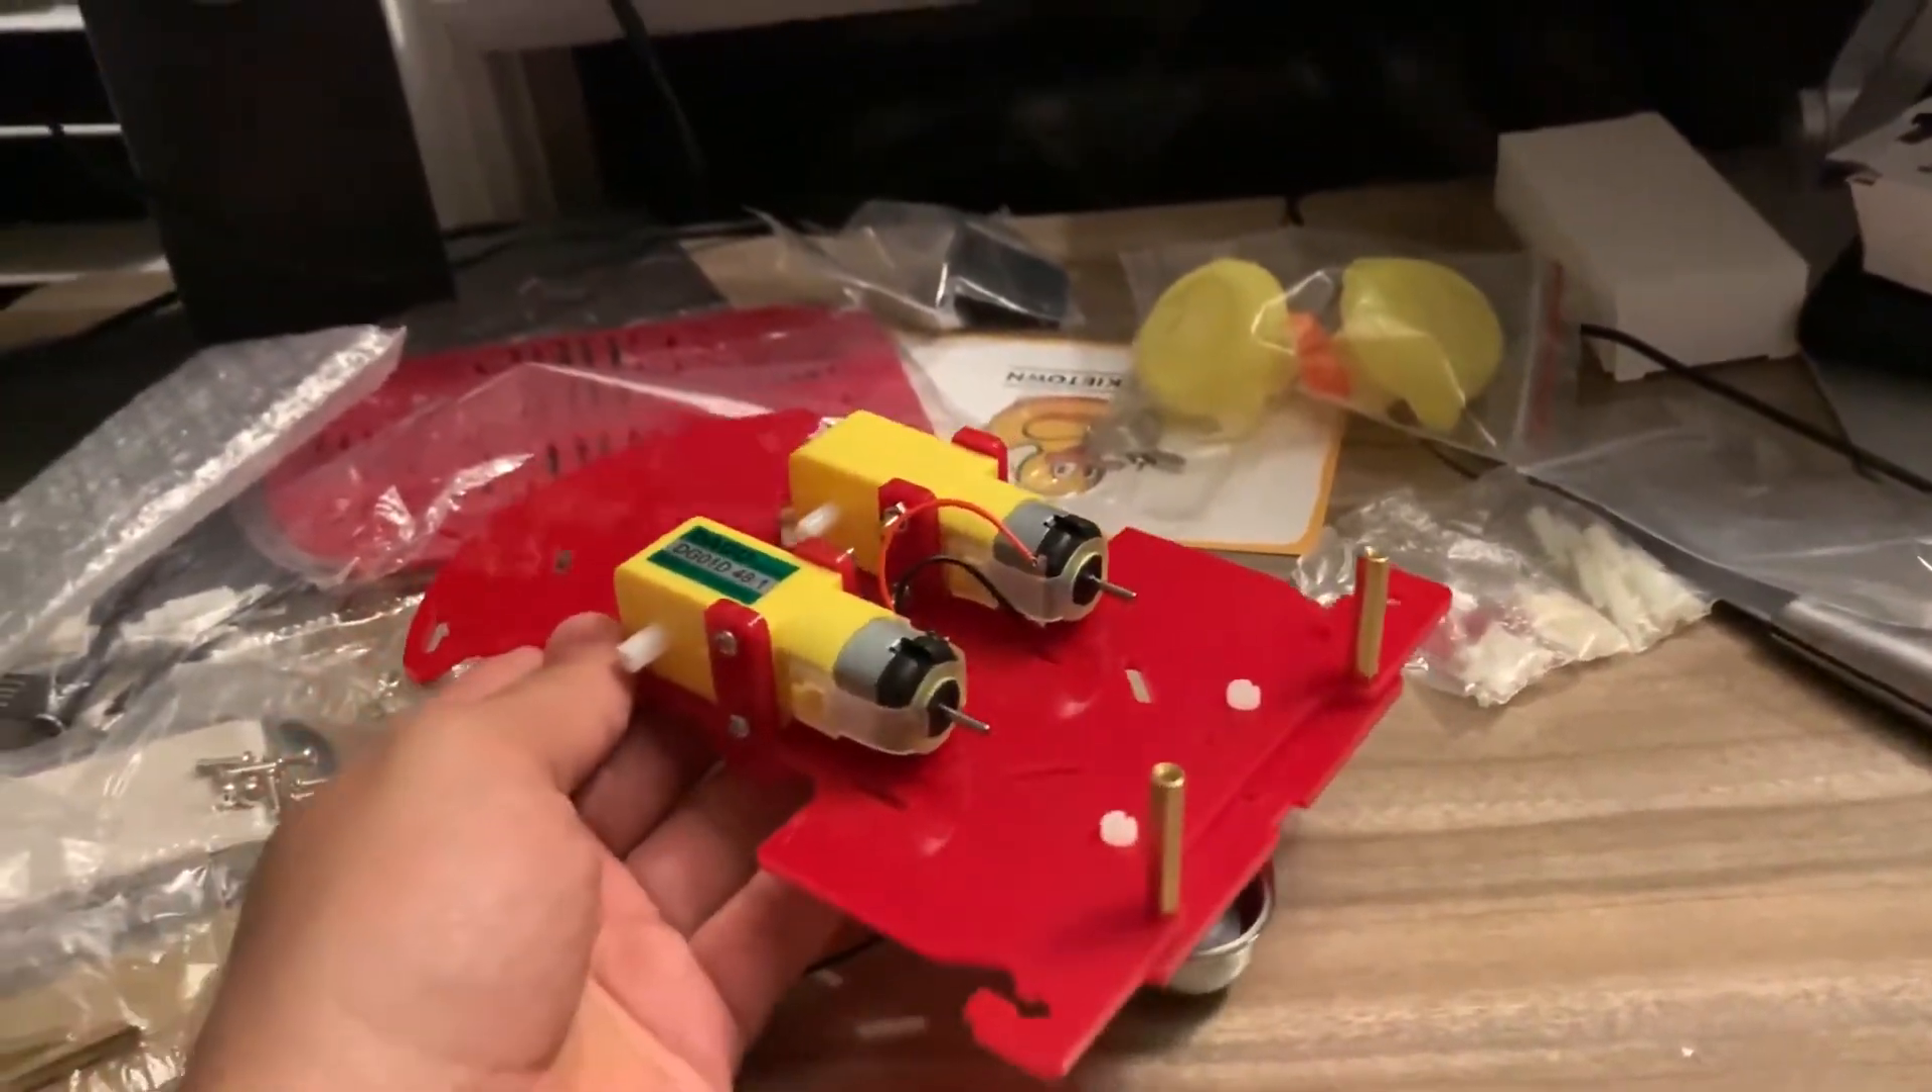So here you can see I fixed two motors on the chassis.